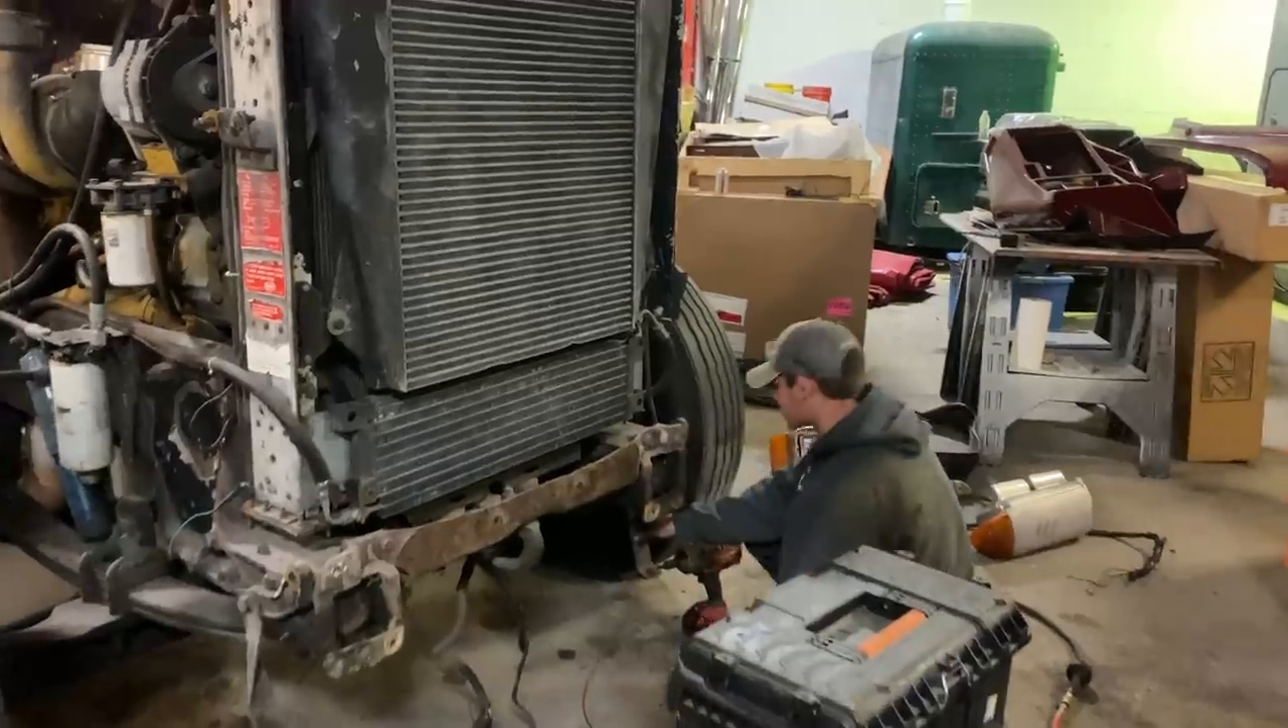But the hood is now off, and I have a hernia.